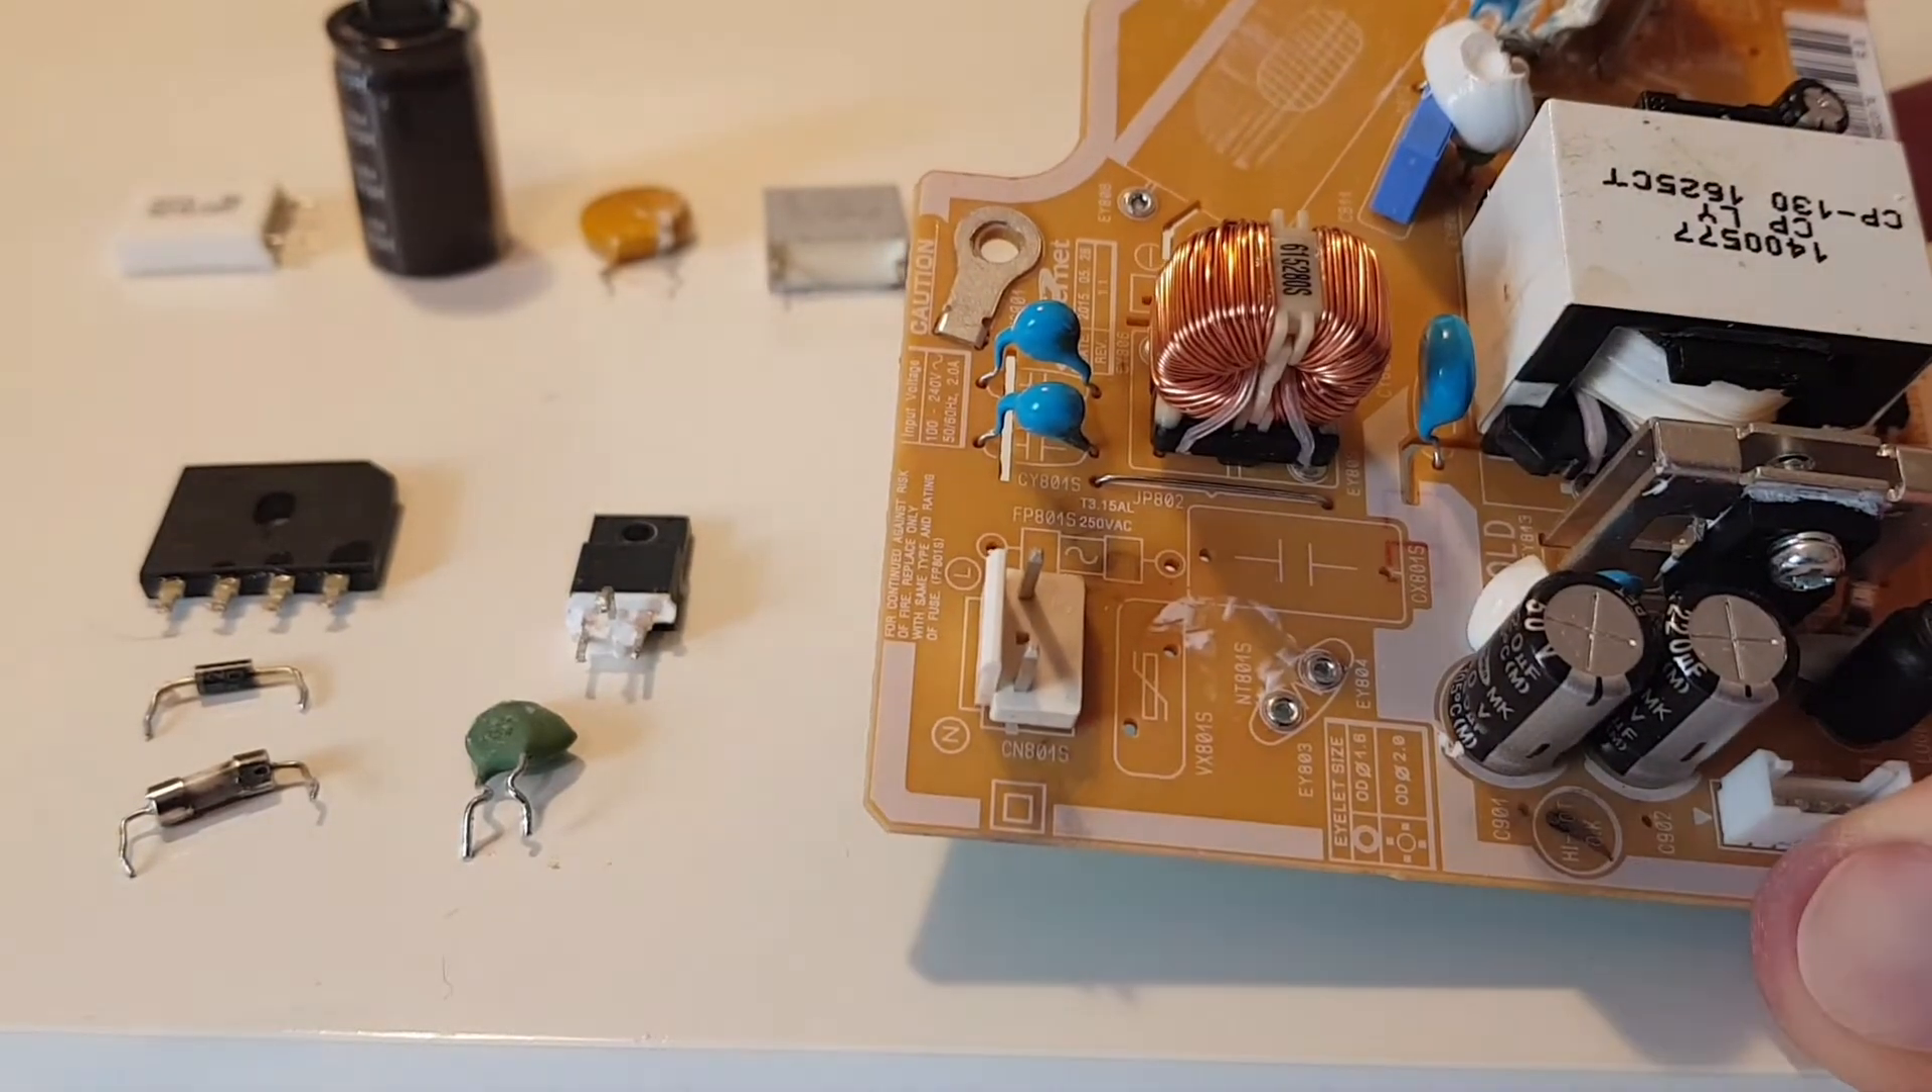So as you can see i've already removed a number of components.